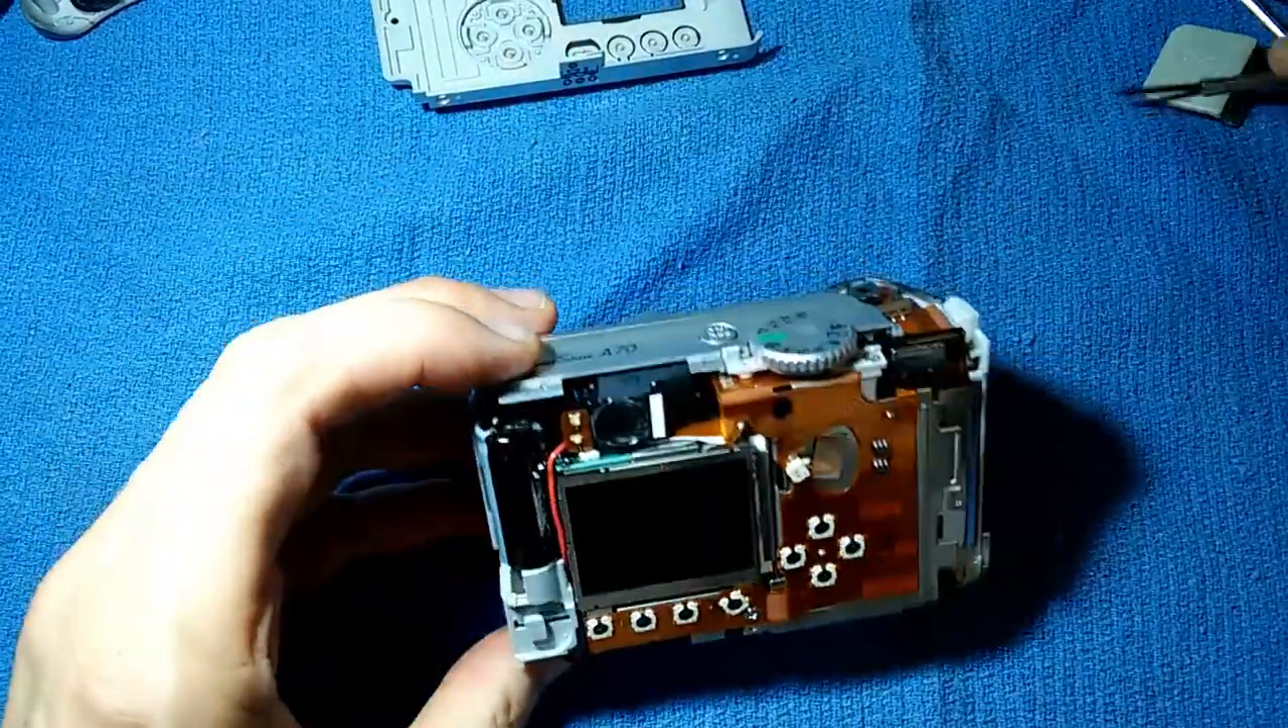And now we have the back exposed.